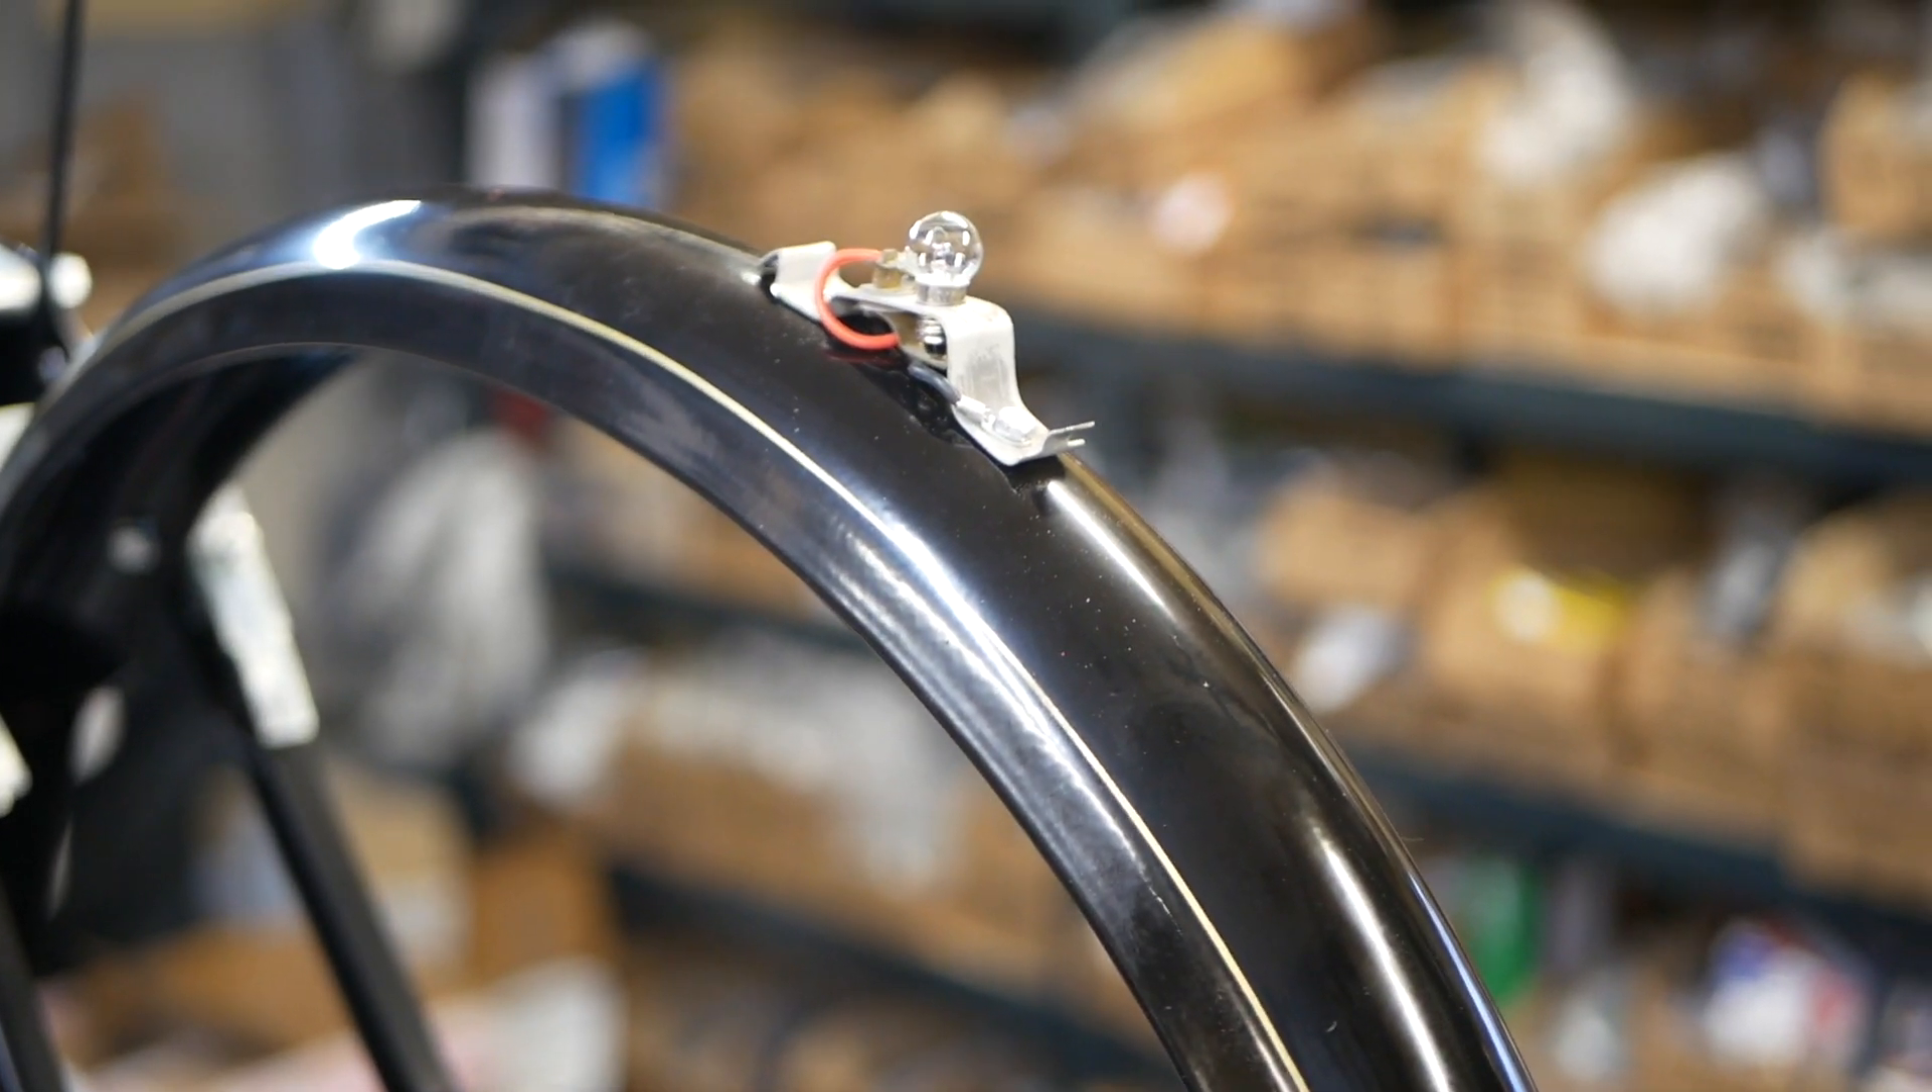Voilà, j'ai mis le support de feu arrière avec son ampoule.